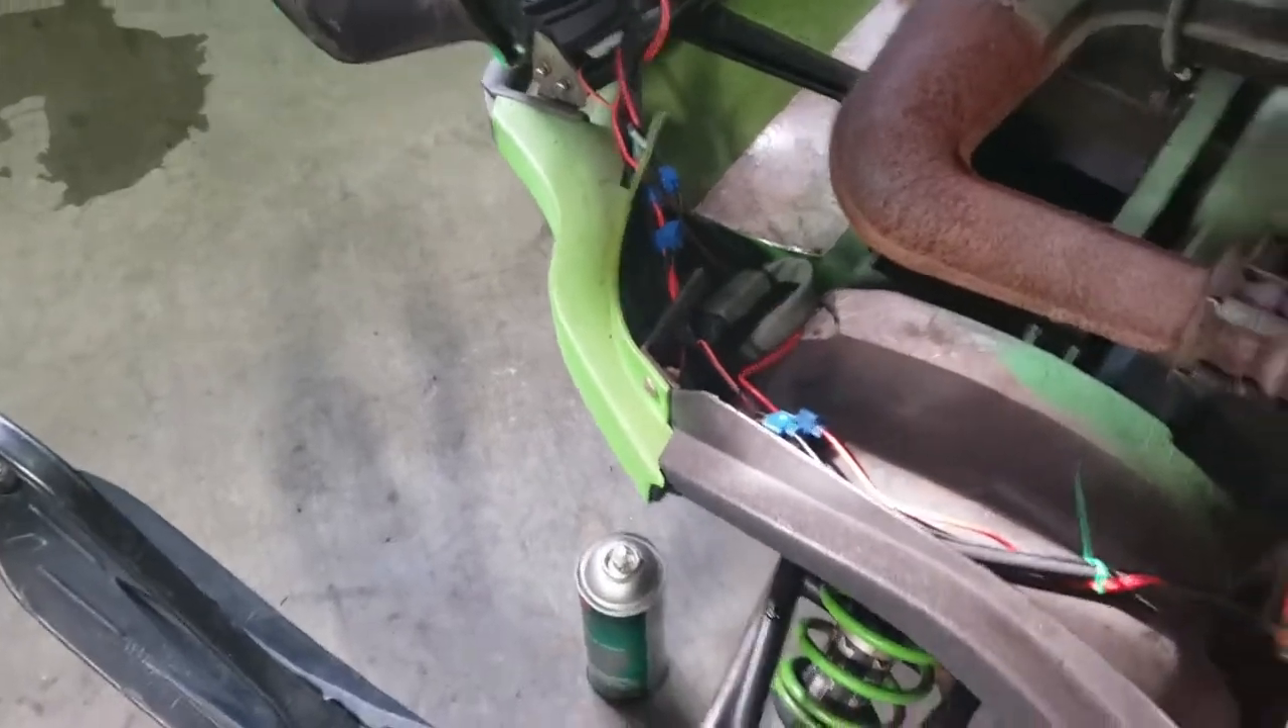Some of the wiring is just kind of hodgepodge together for now.